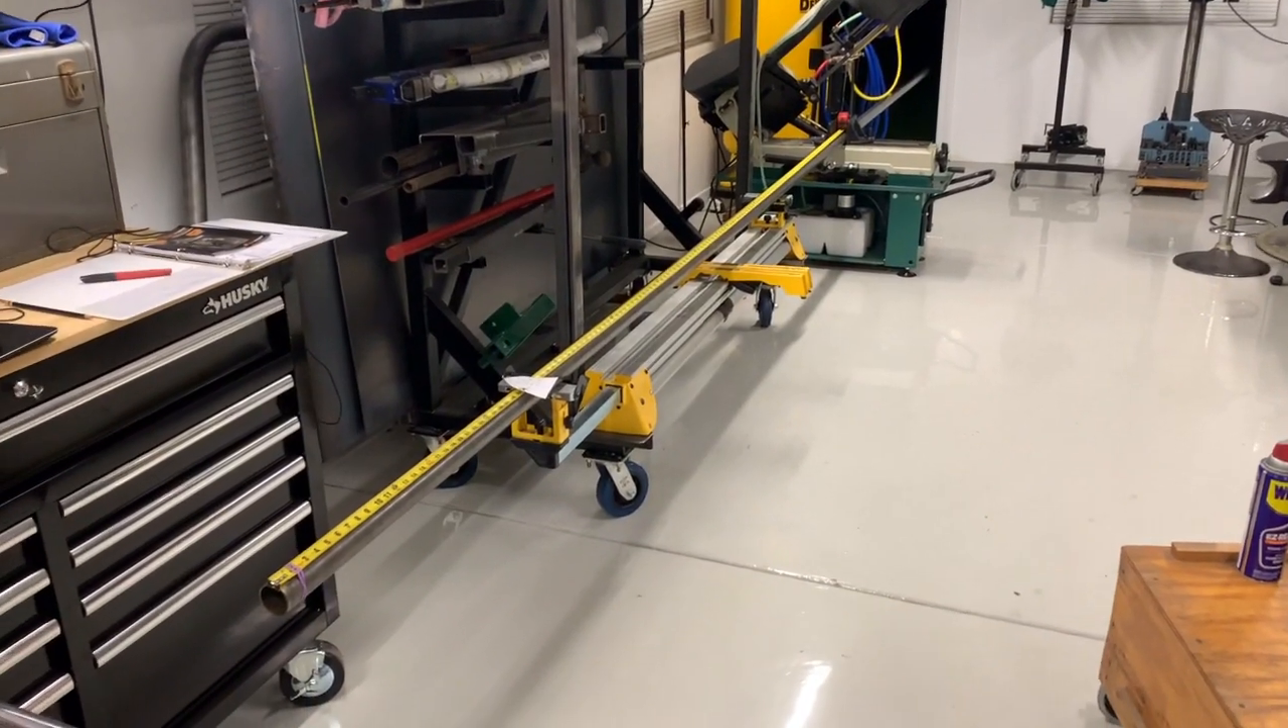I got the two-inch tube on the, my stand.